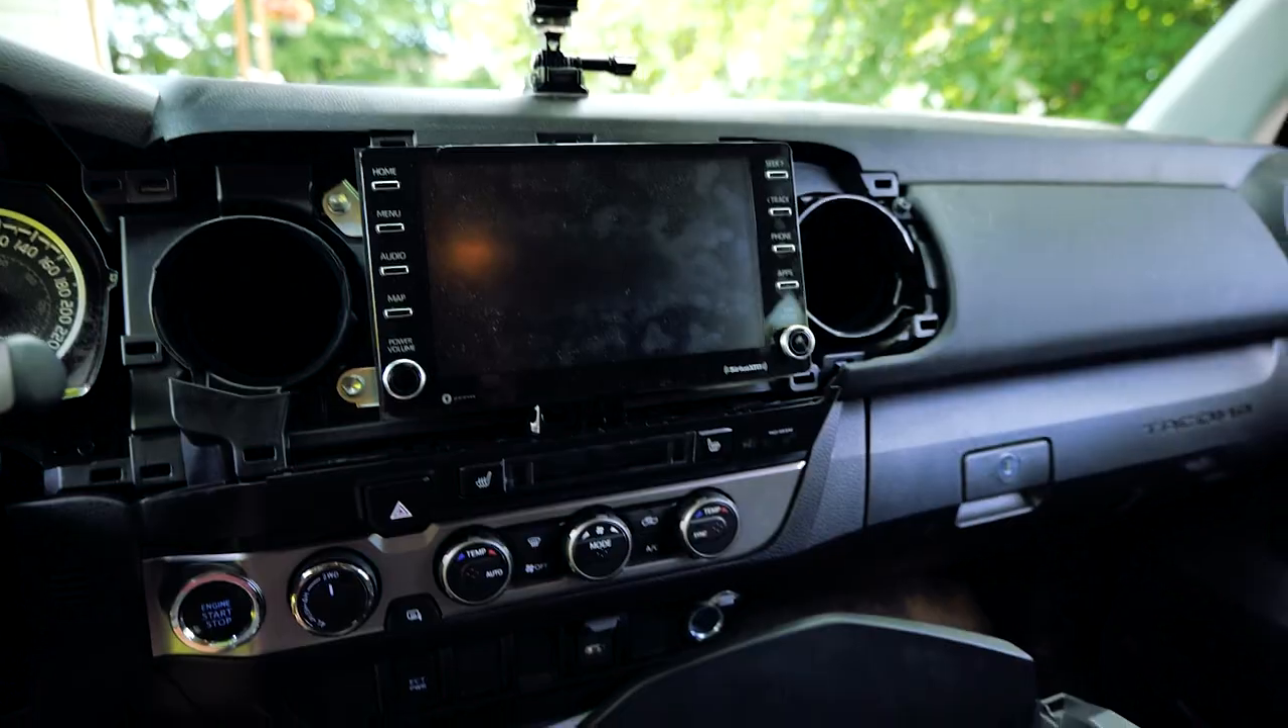Okay, so we're here in the truck now, and as you can see, I just removed the front decorative centerpiece here.